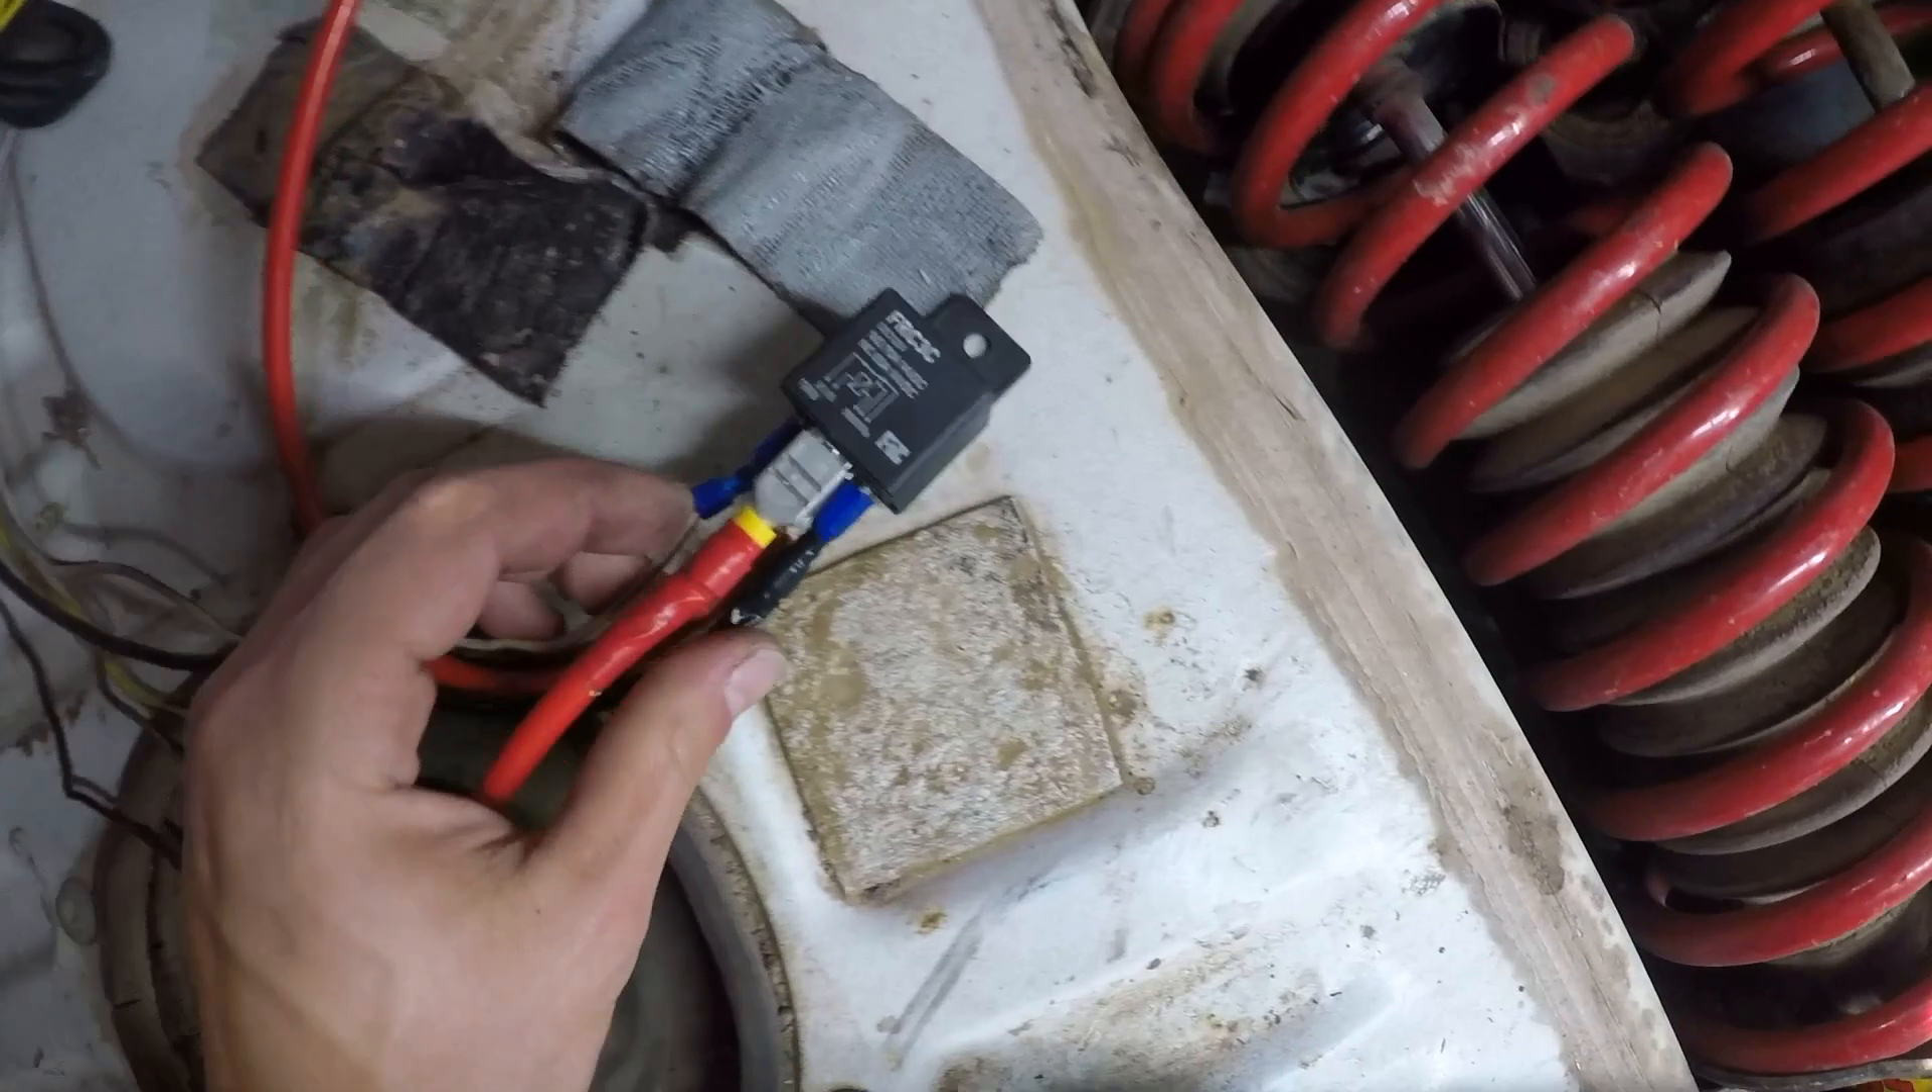But you see, we've got the relay all done up now. That's all good.